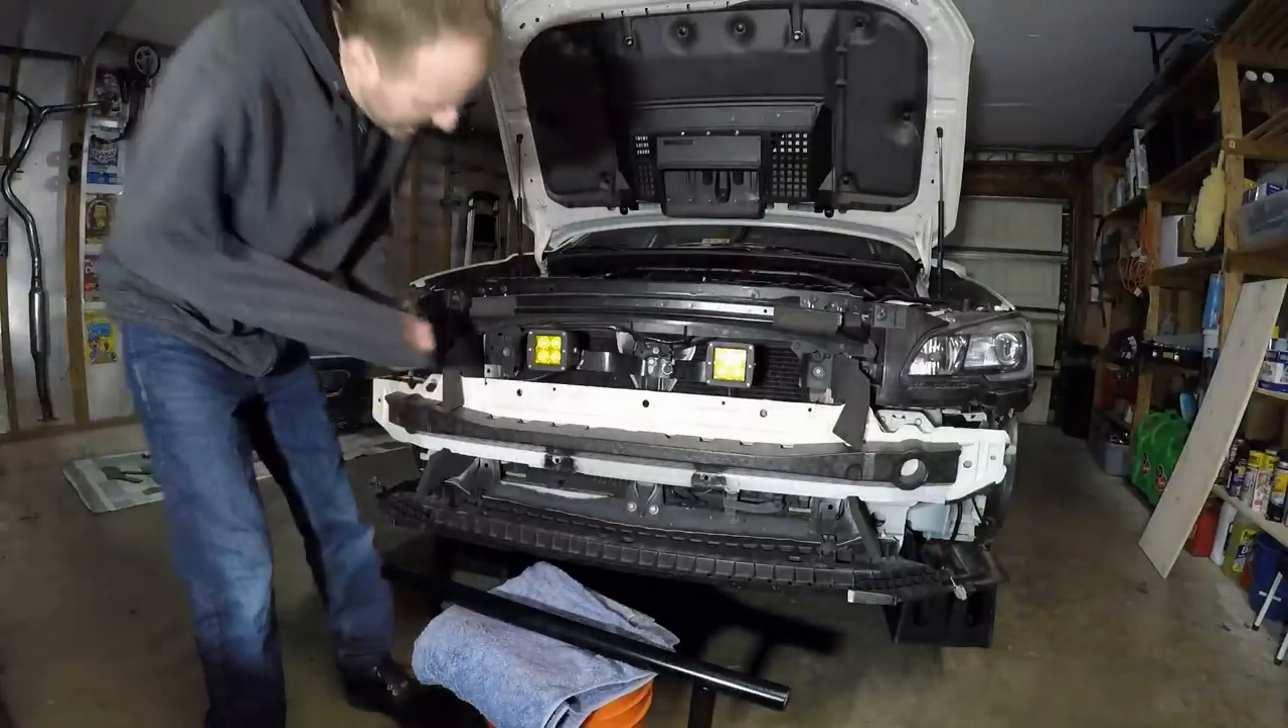I saved you the boredom of pulling off my bumper.